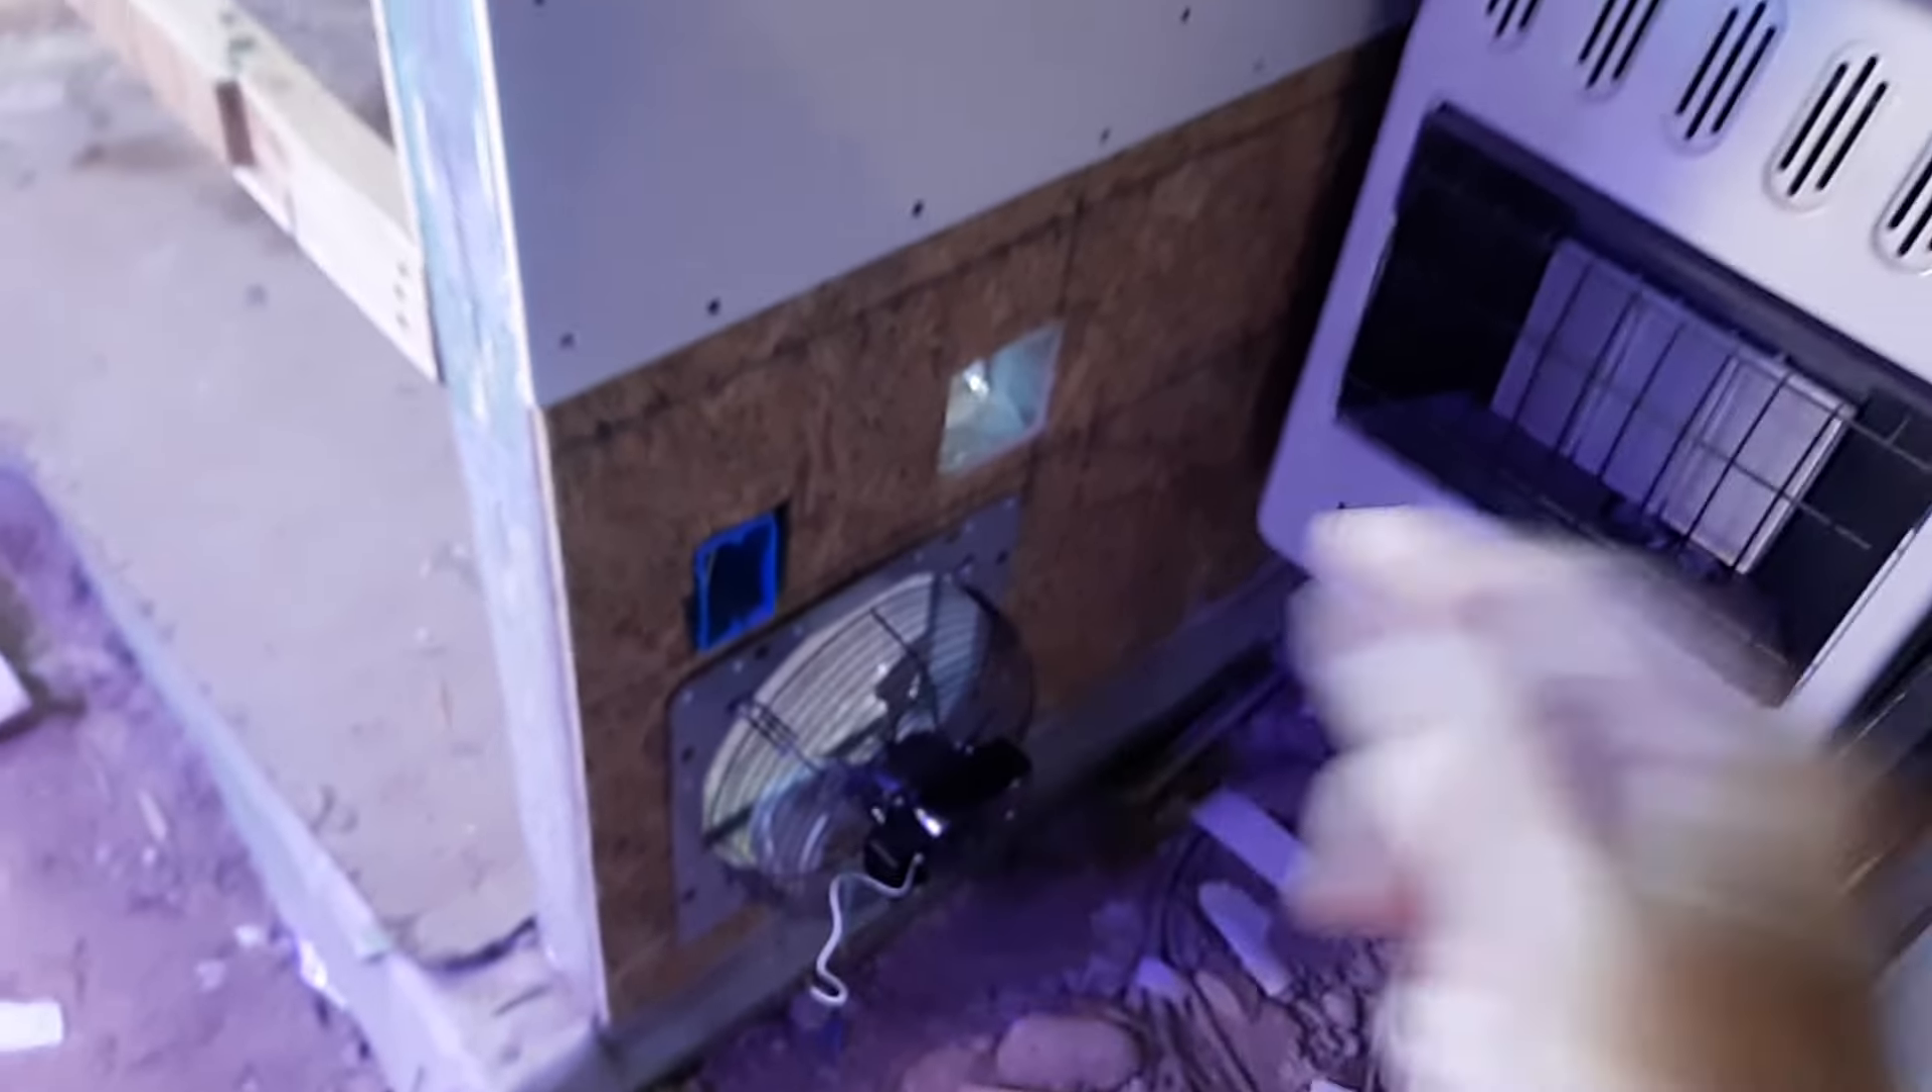We still have to put in our outlet here for the fan. That's still got to be installed.